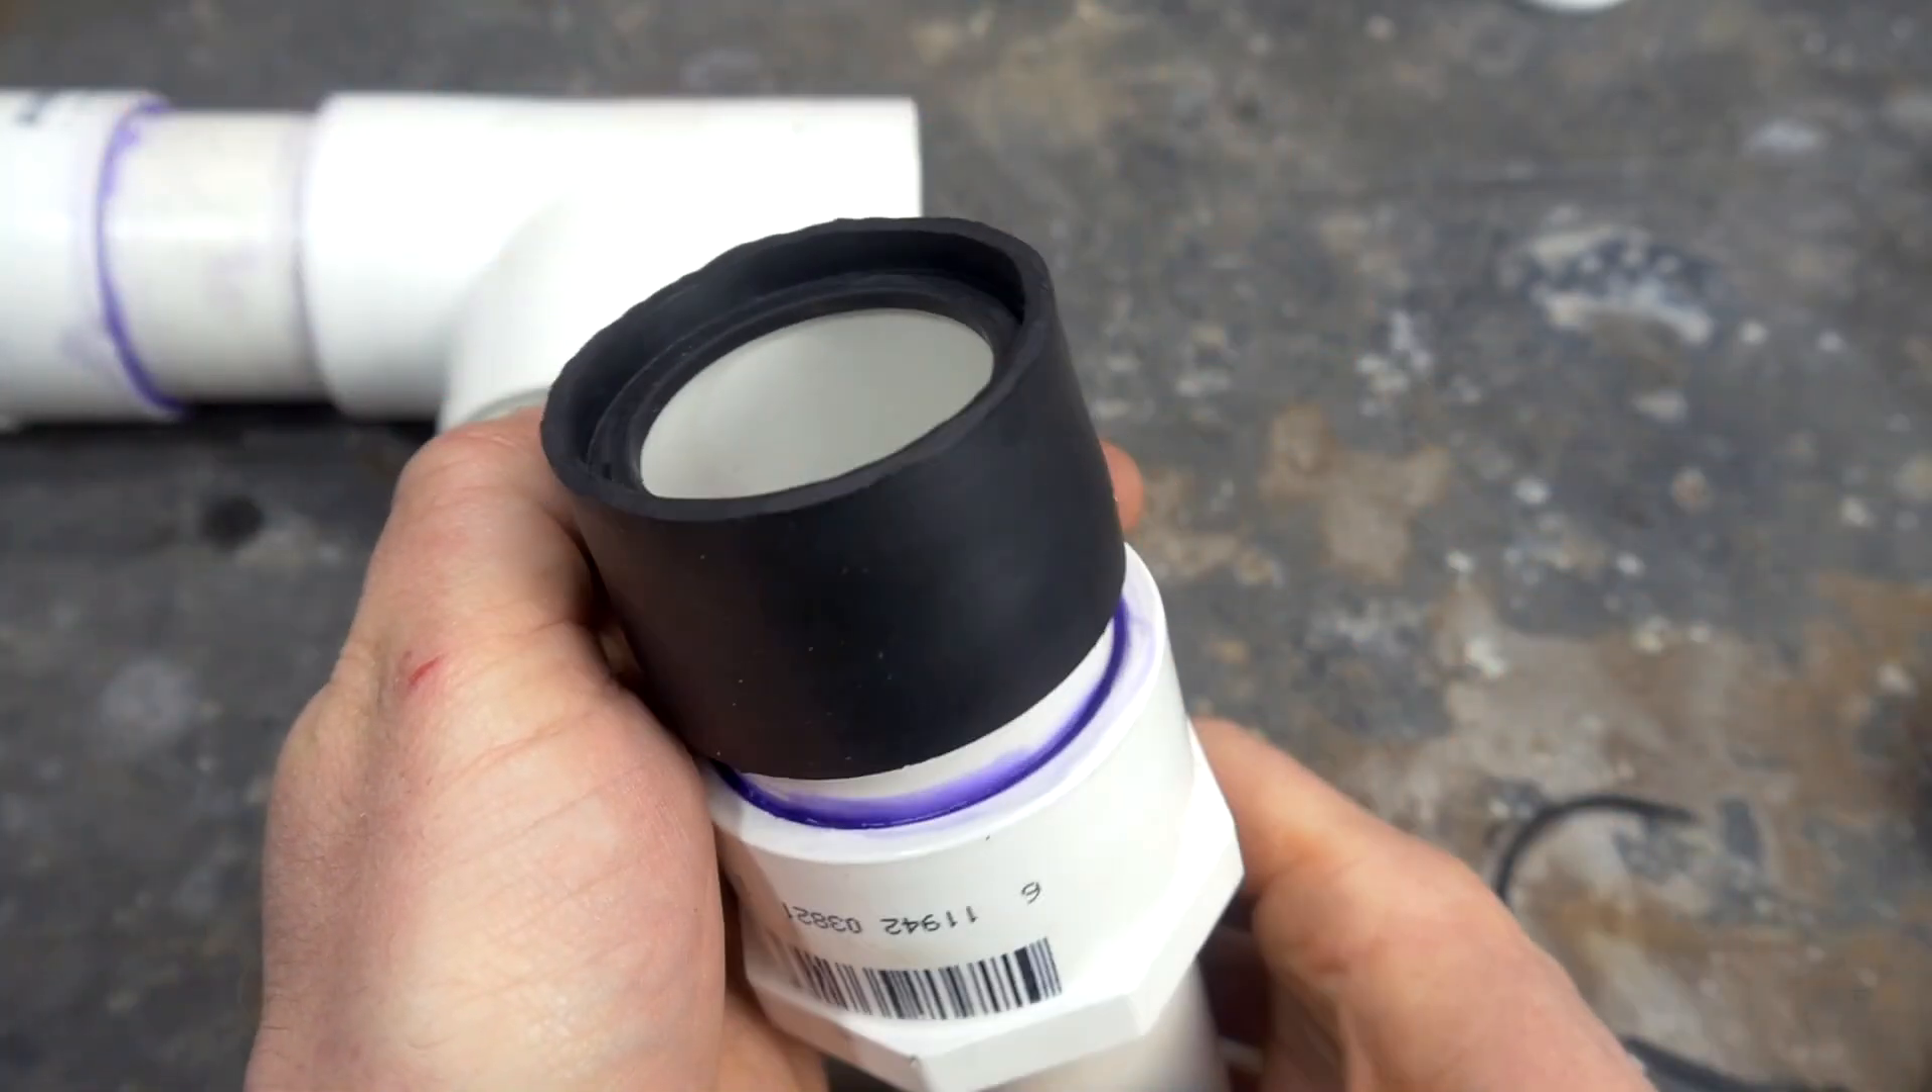This fits over my 1 .5-inch pipe, and my piston will now be able to seal perfectly against it.